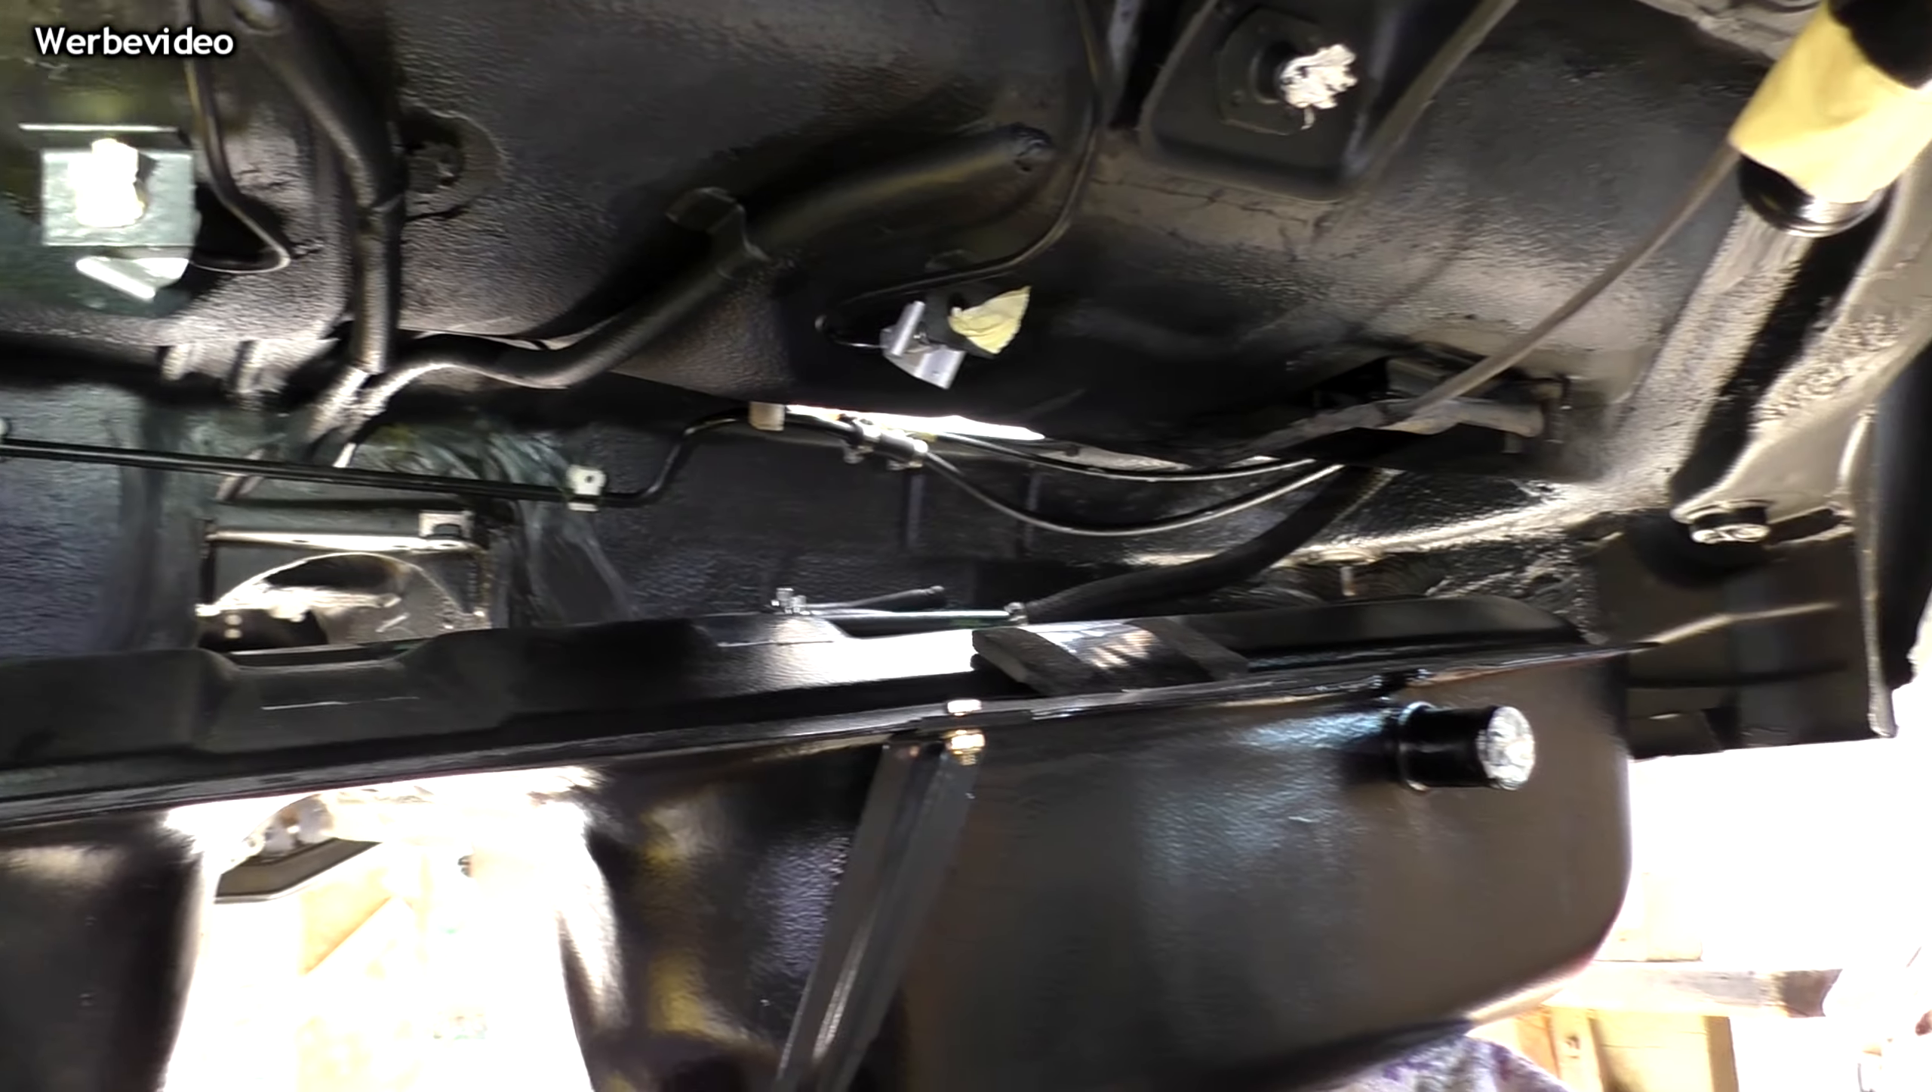Tank ist drin. Den habe ich jetzt komplett einmal untergehievt.